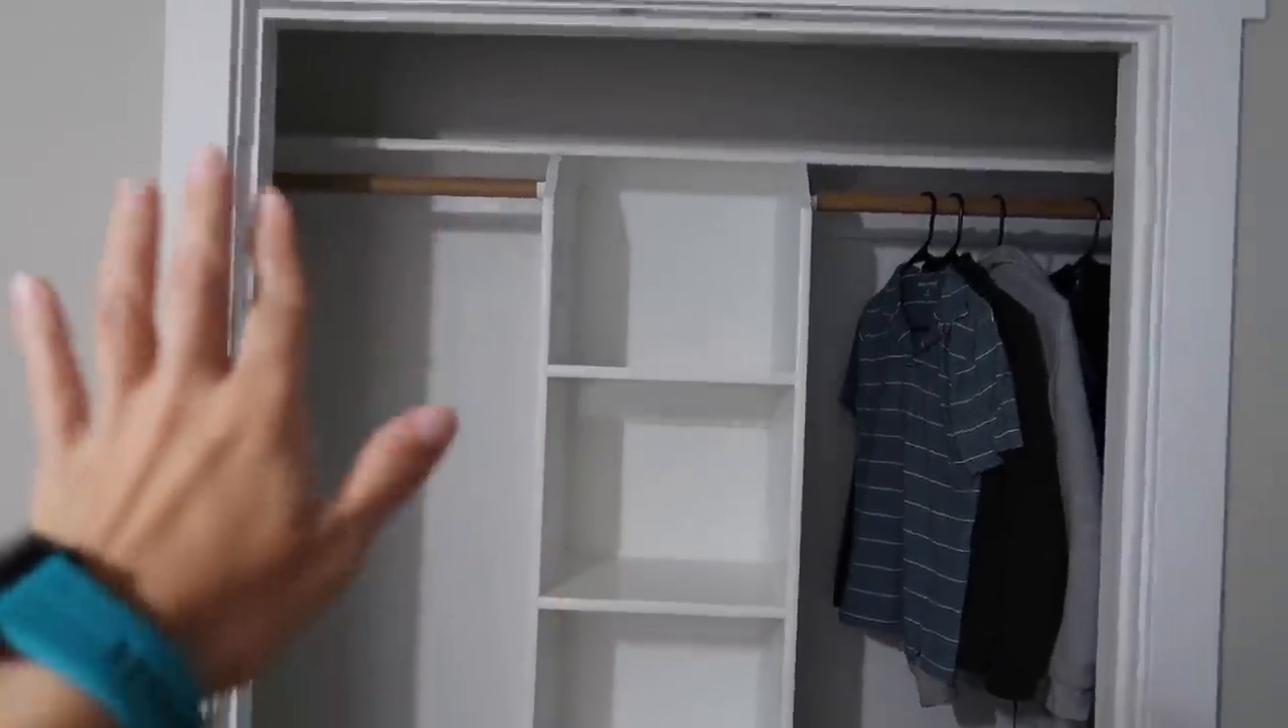We hung the rods back up here, and the boys hung just a couple of their items.